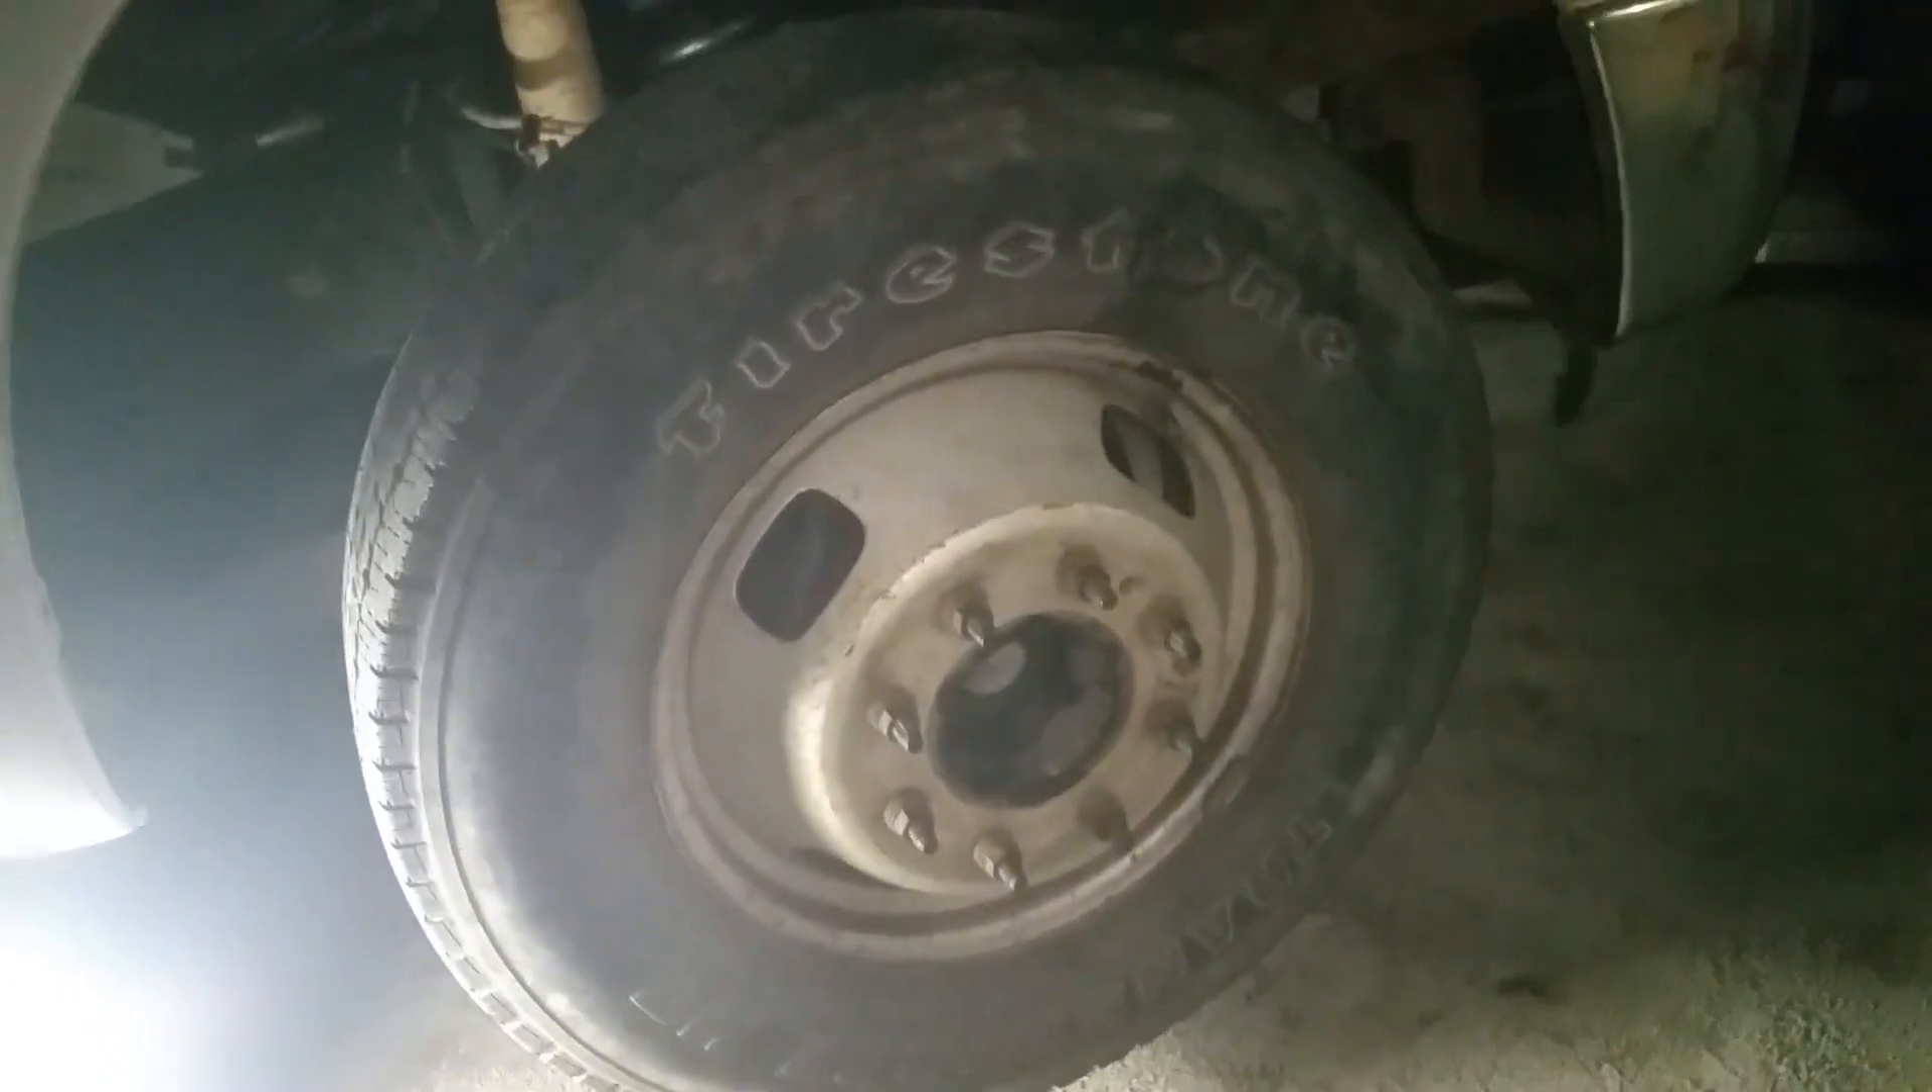Okay, so we just got the wheel back on.